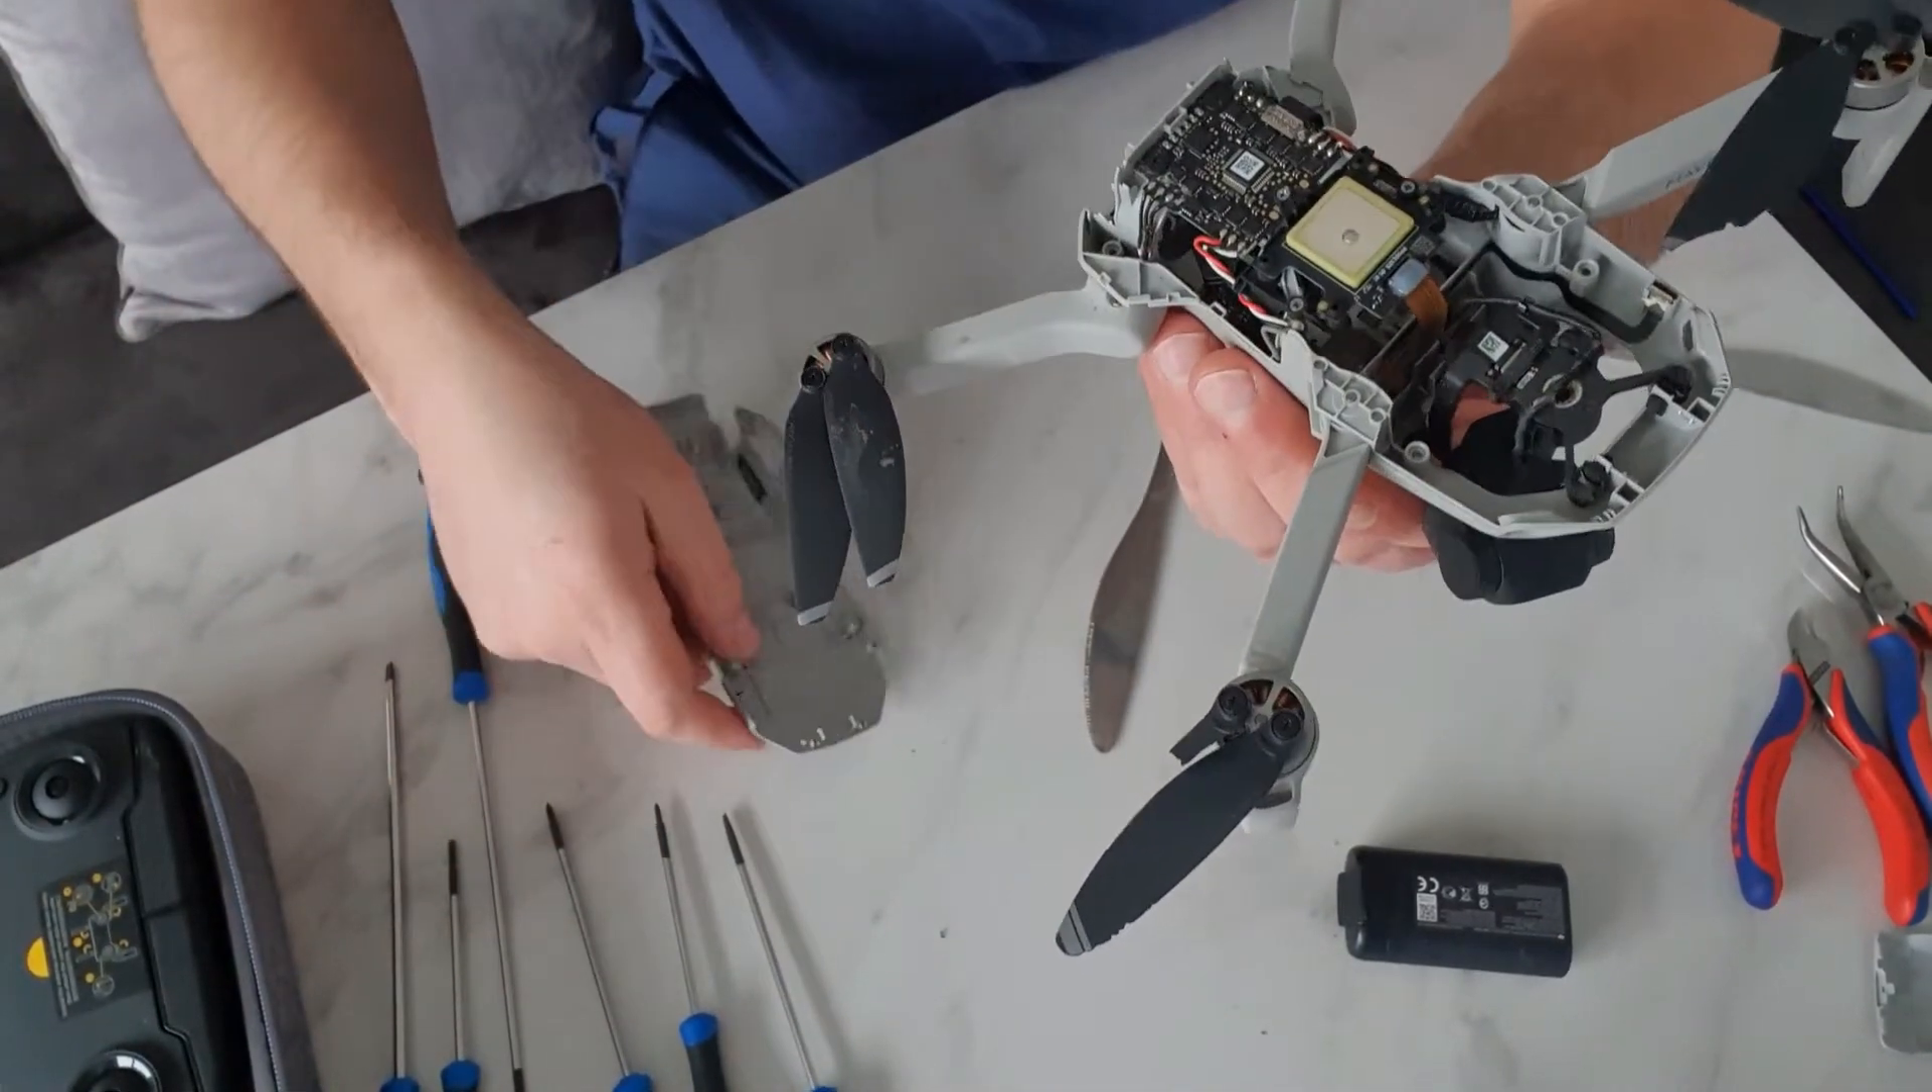And there we go. Top of the drone is off.